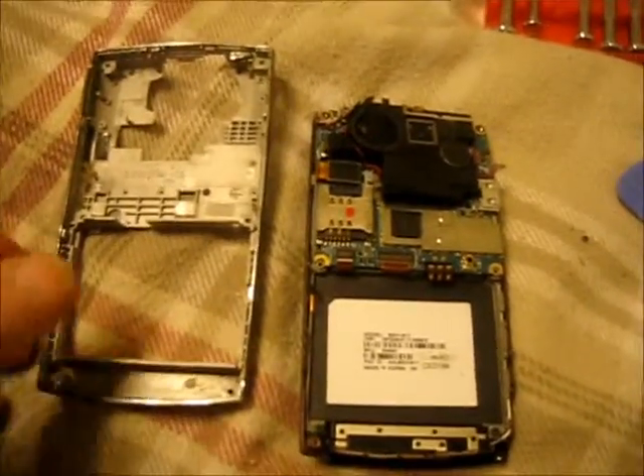Okay I got the back off and now I'm looking at the circuit board and what you want to do is you want to pry this piece off.